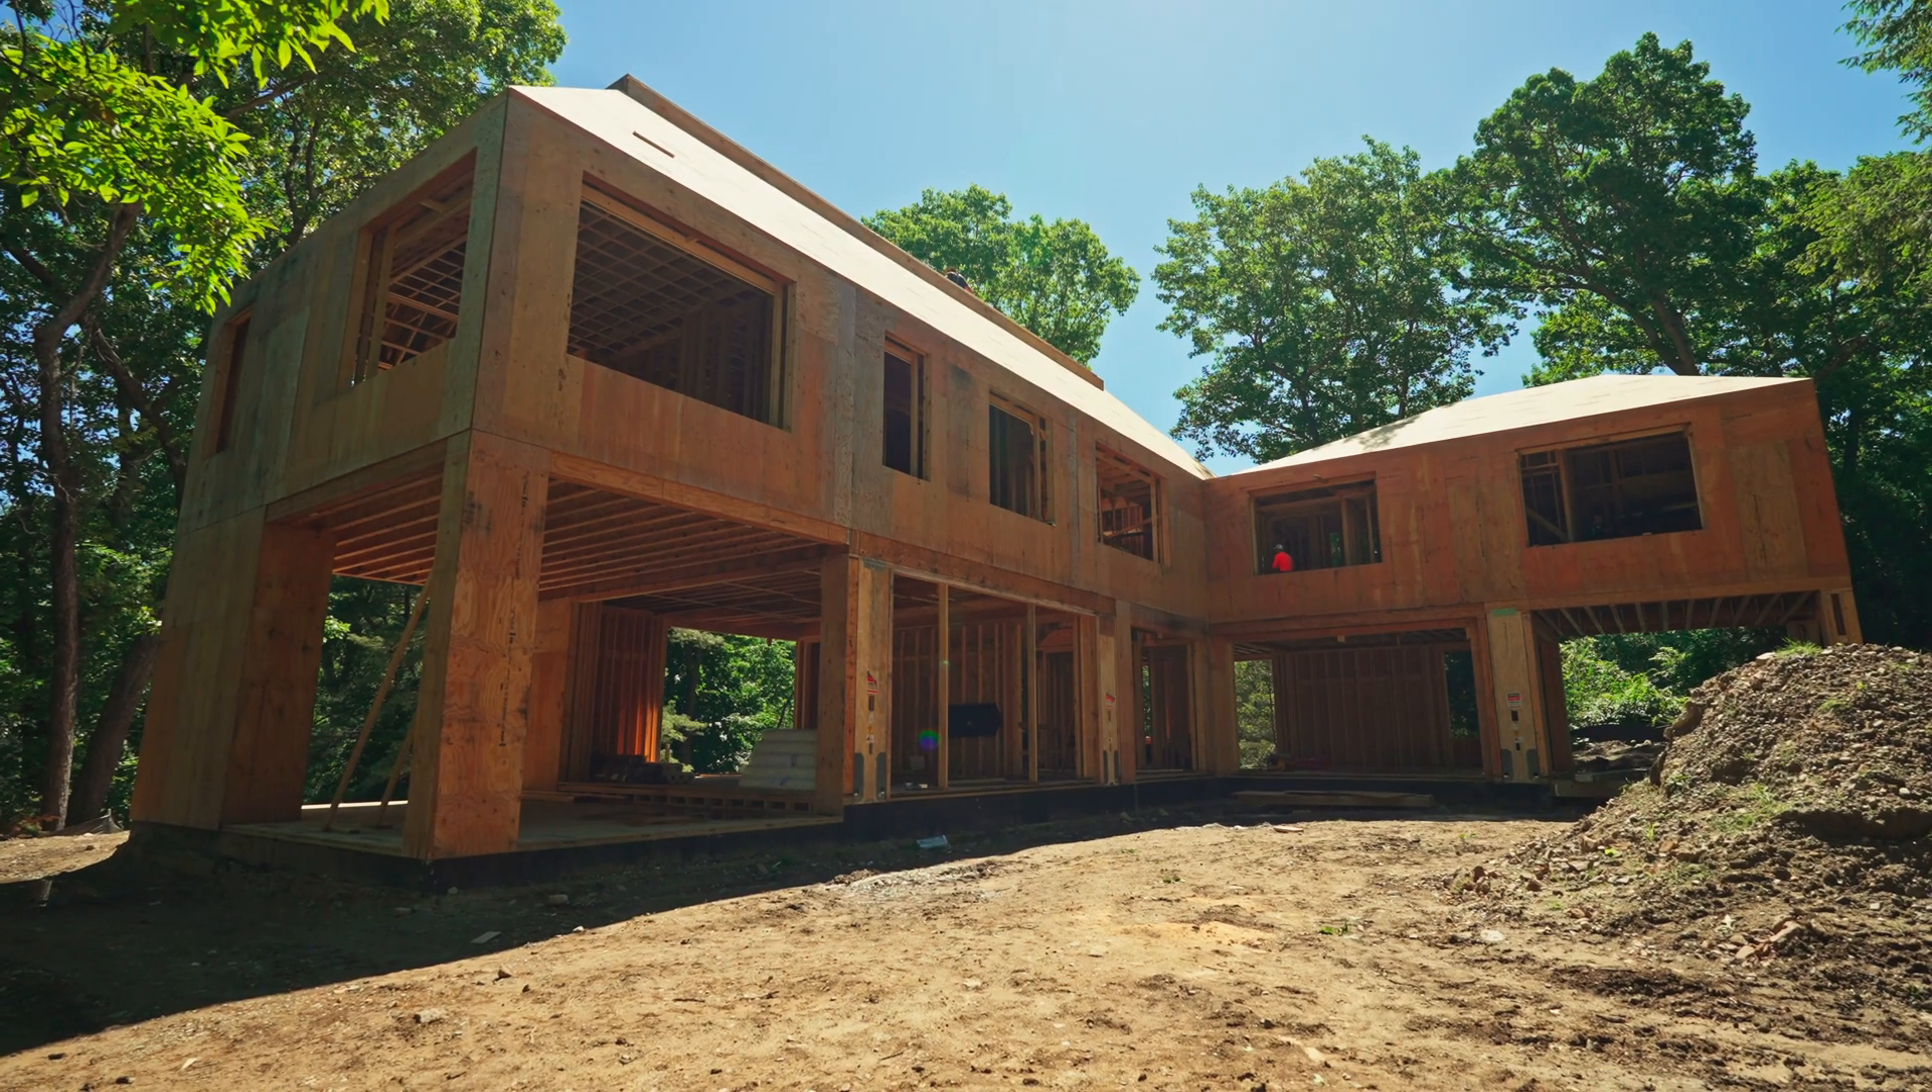So I want to take a few minutes to walk through the project and as I stand here in the front you'll see that the entire structure is up.